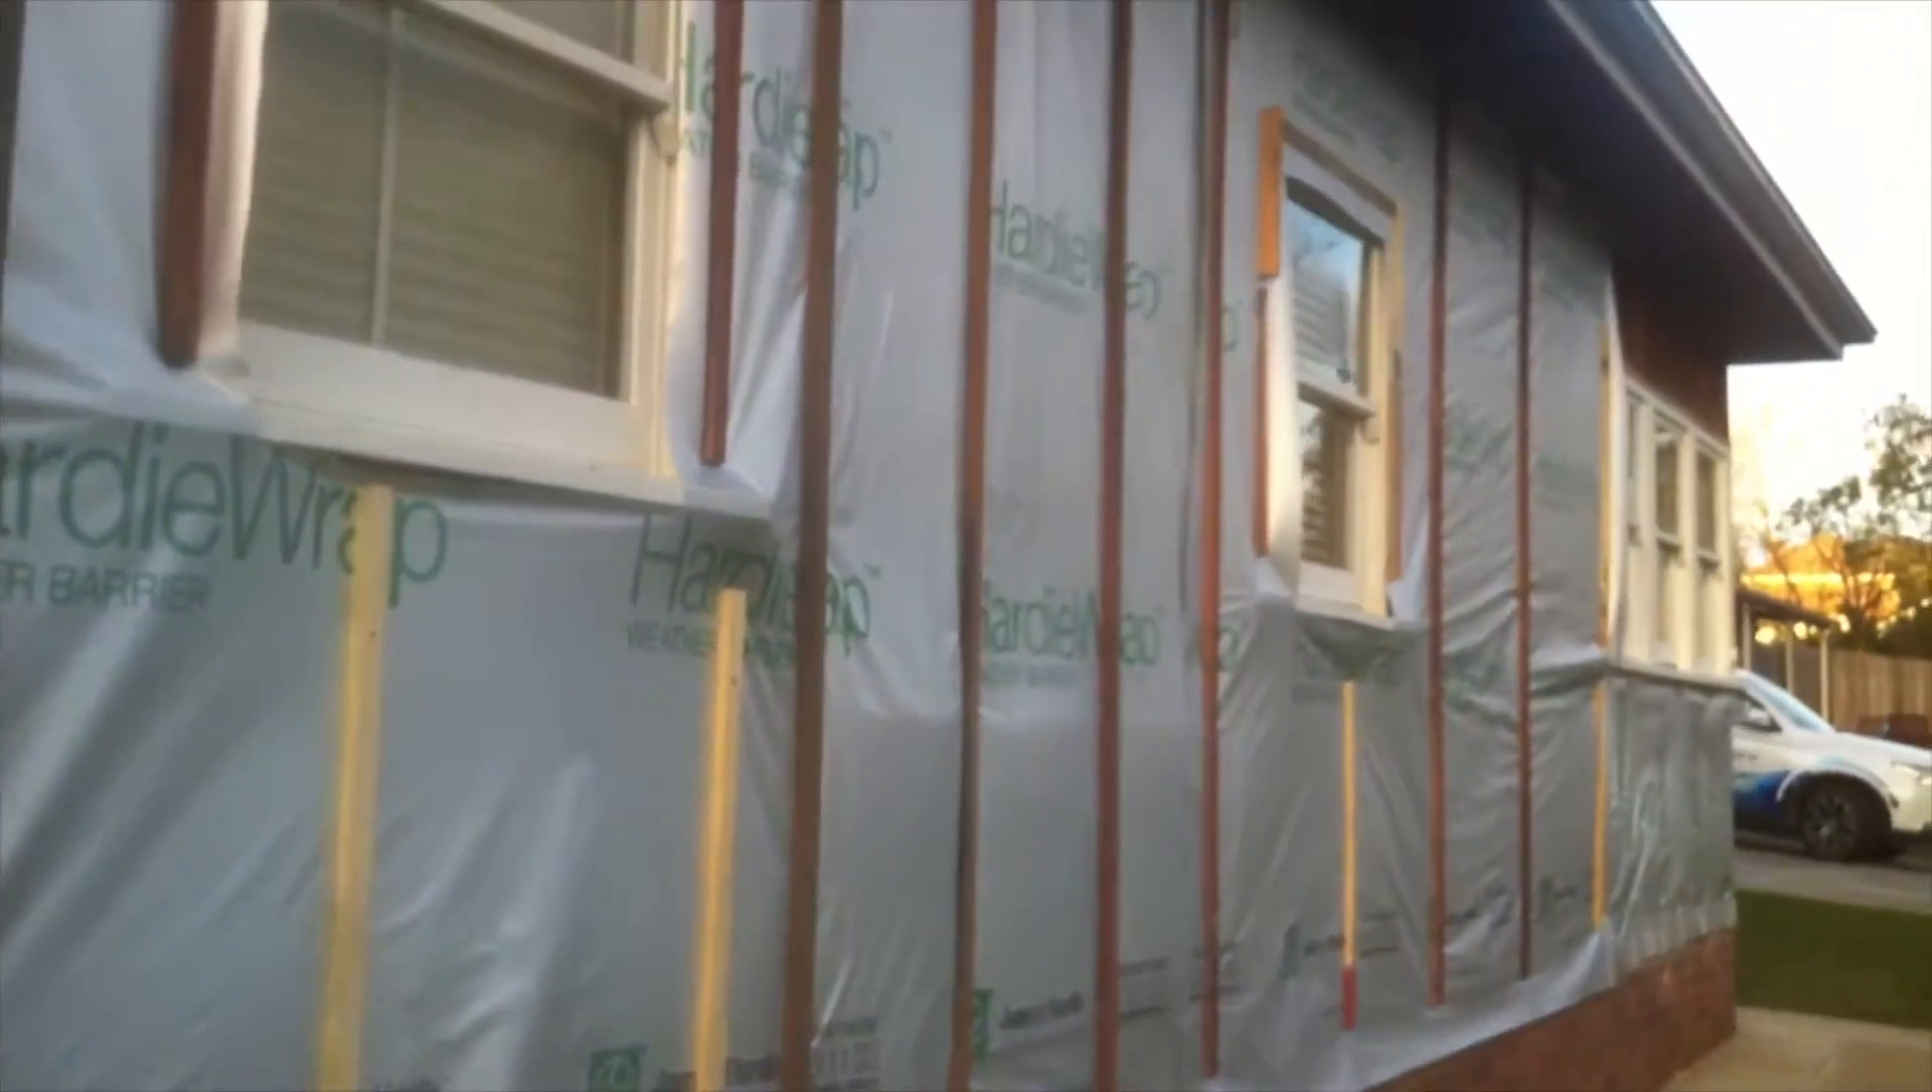We're just holding the sarking on temporarily with wooden battens.